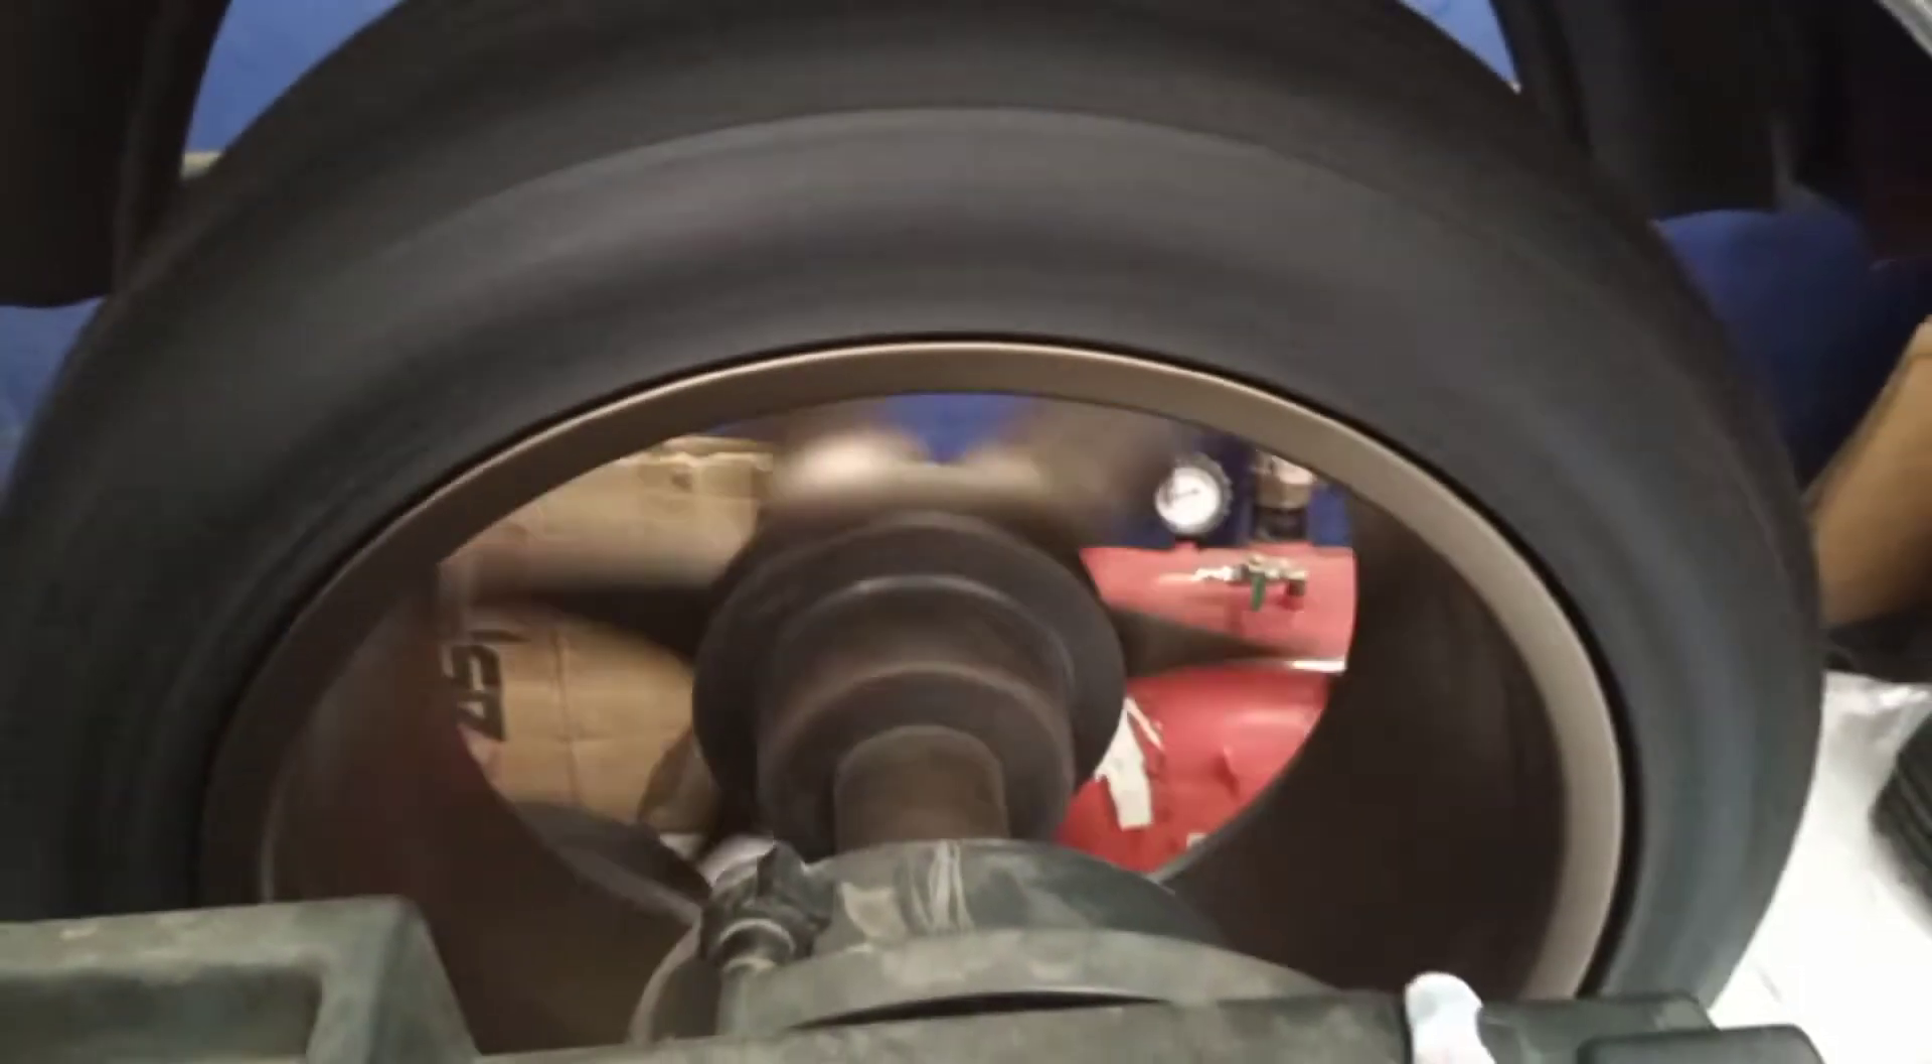Ini dia velgnya sudah terpasang dengan ban.